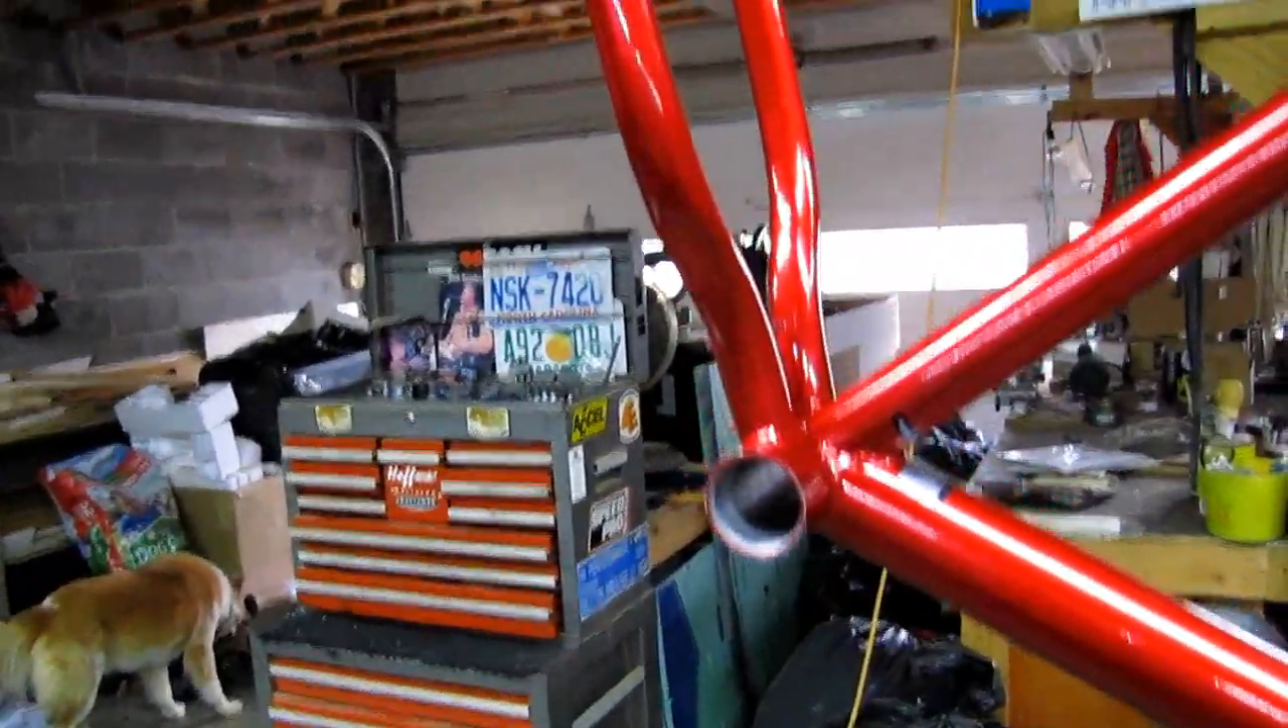Here i took the wheels off and uh took the crank off getting ready for the install so i'm just down to a frame right now.